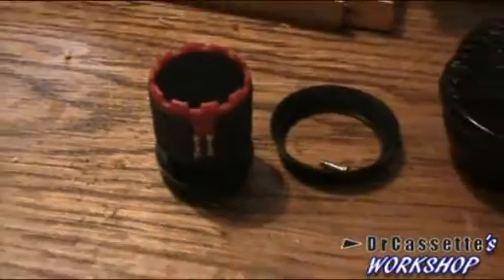I've taken apart the upper part of the microphone.